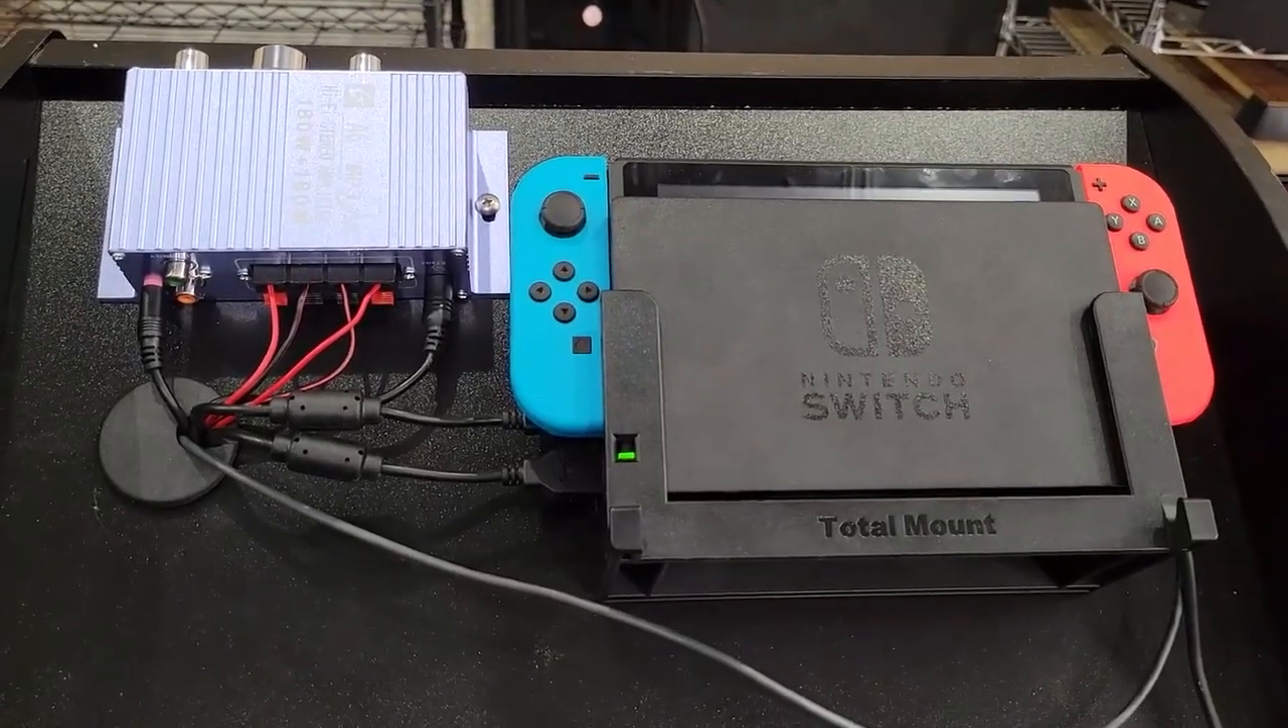We now have the switch docked.